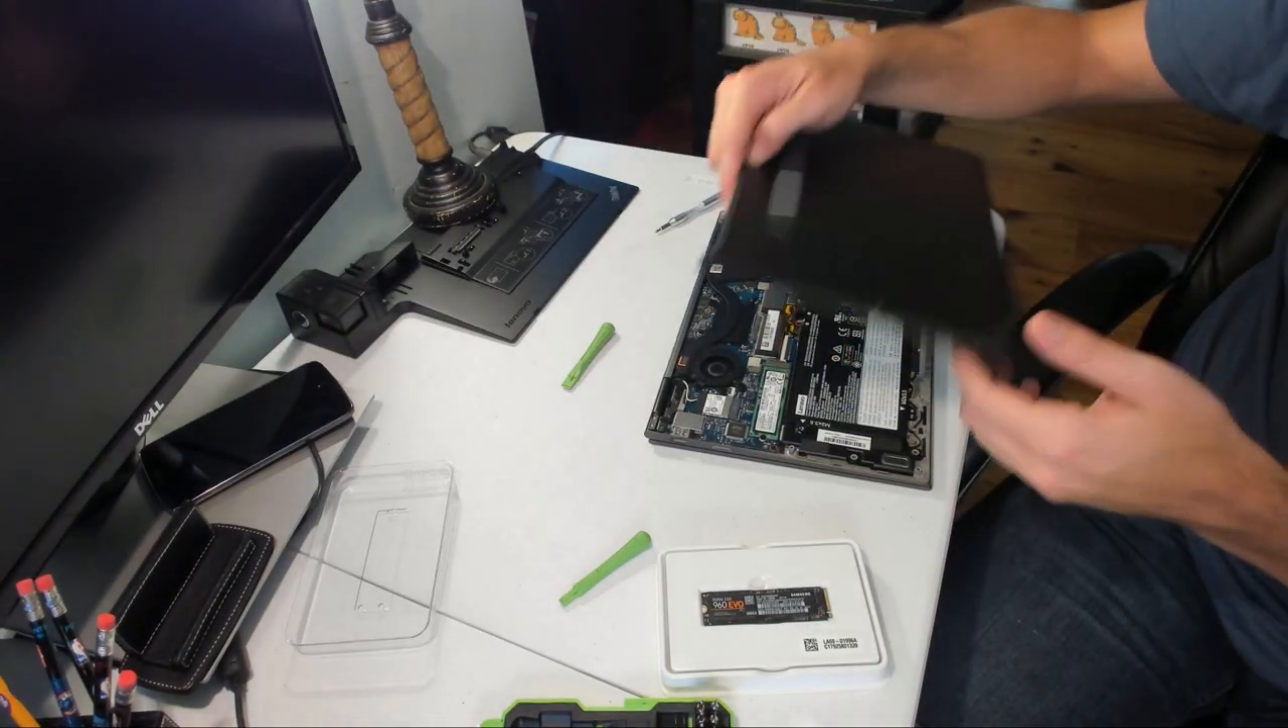But yeah, so we've got the top off.